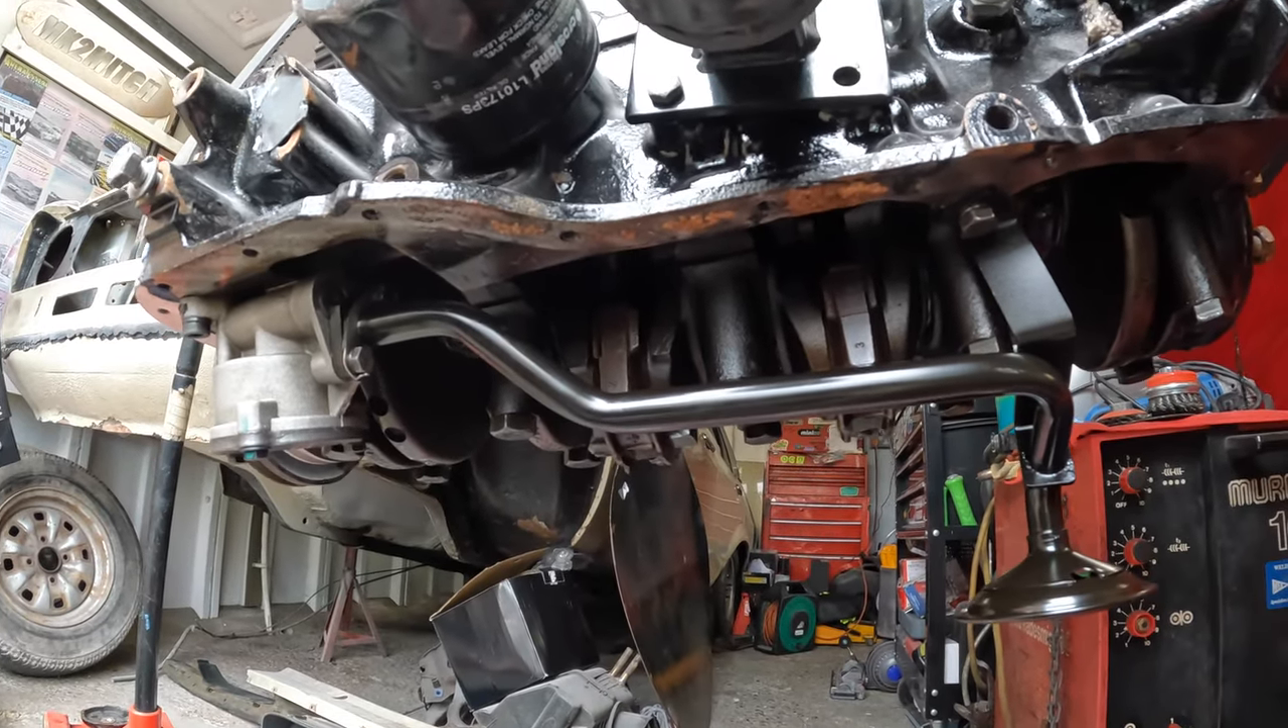New pickup pipe is all installed now.